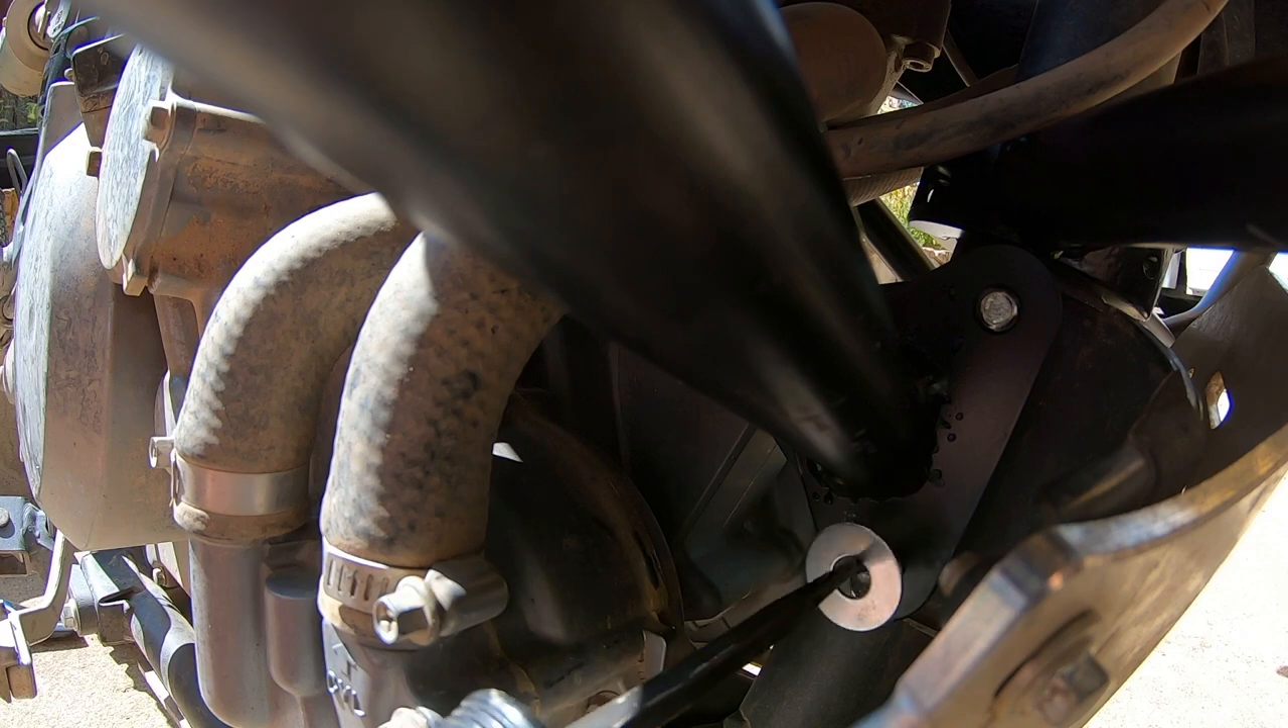You have the bolts through we gotta put a washer and the nuts on.